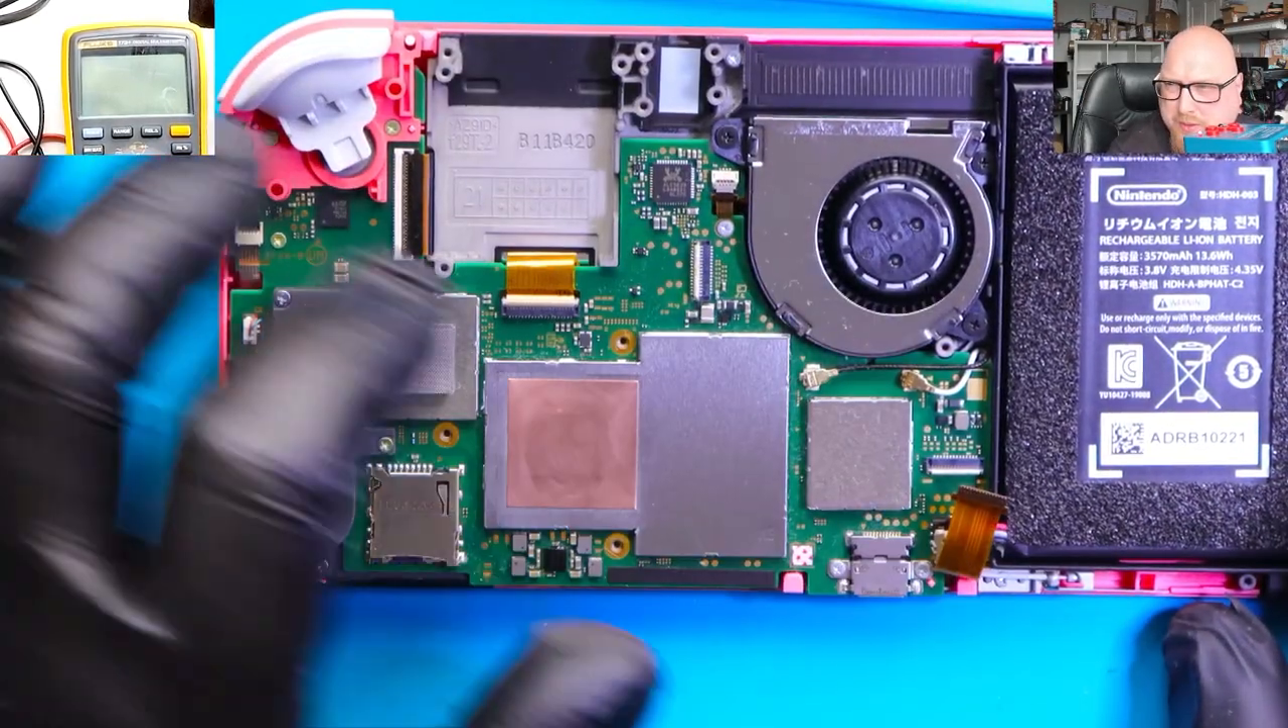This console is already disassembled to let me install the chip.